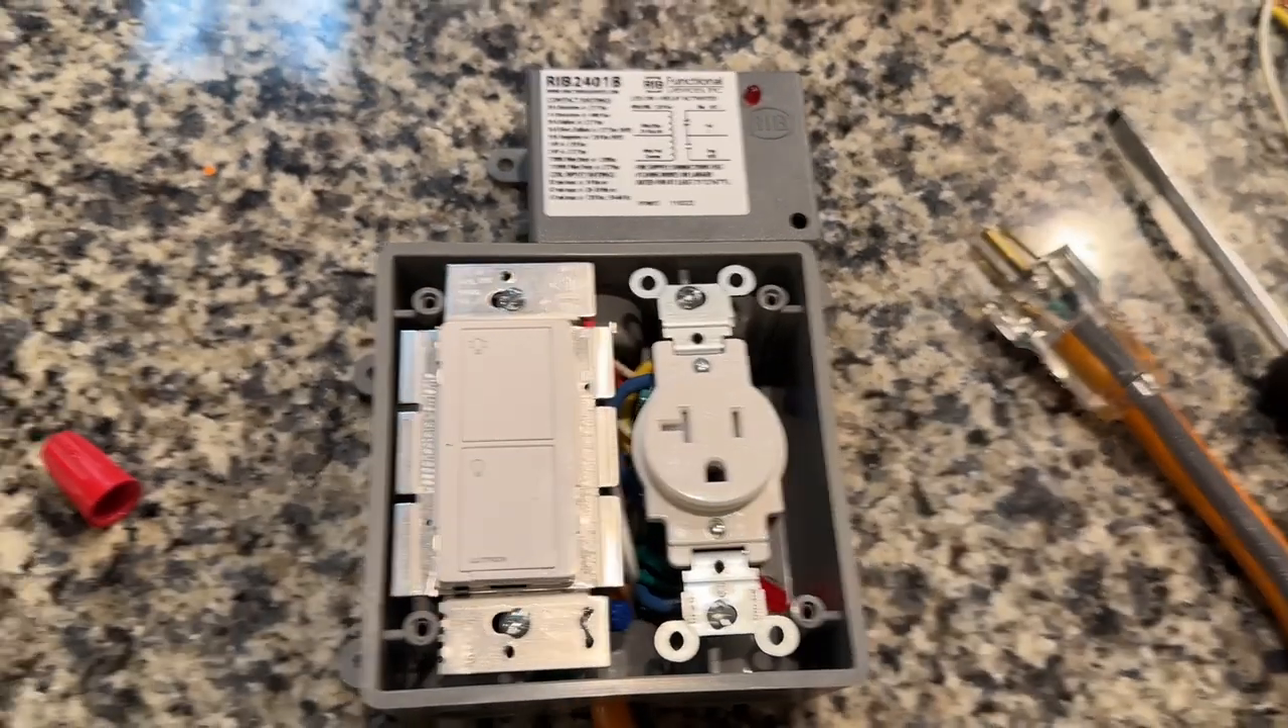So I have the rest of the wiring connections made the switch and the outlet mounted inside their box.